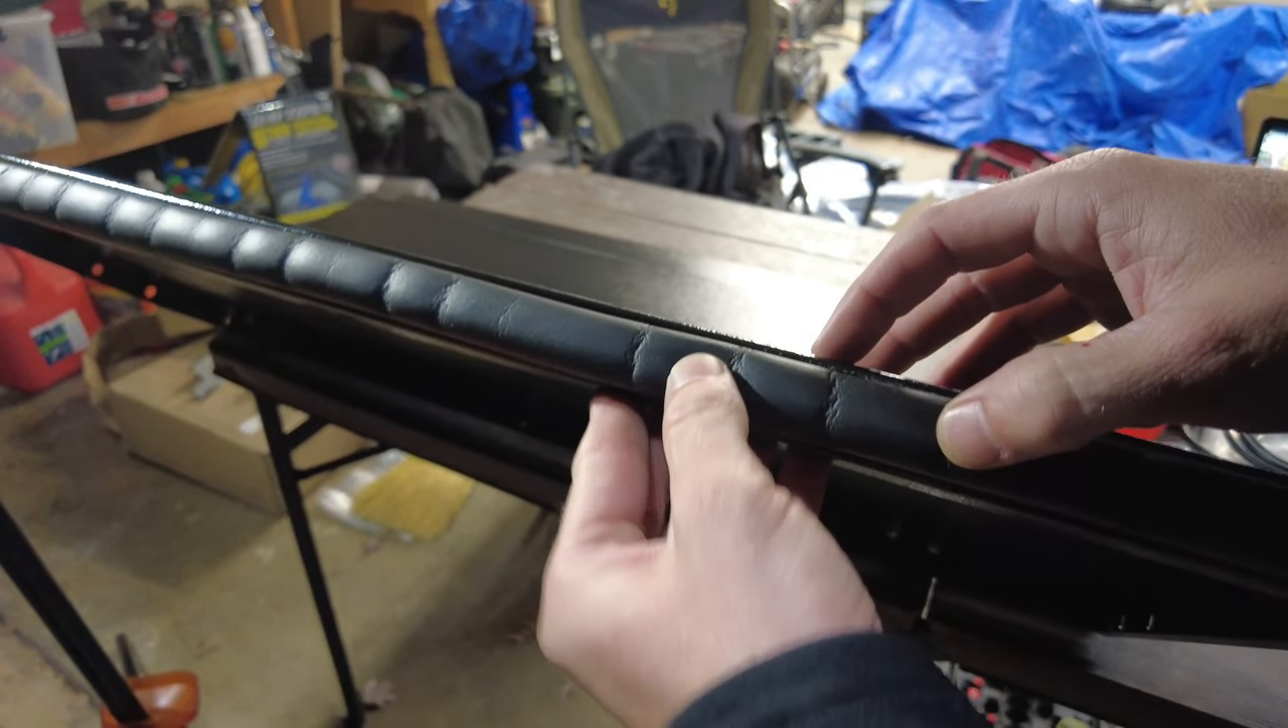You'll see I installed this lining on the large piece. It's this softish cushion material, that's going to be a nice seal for you.